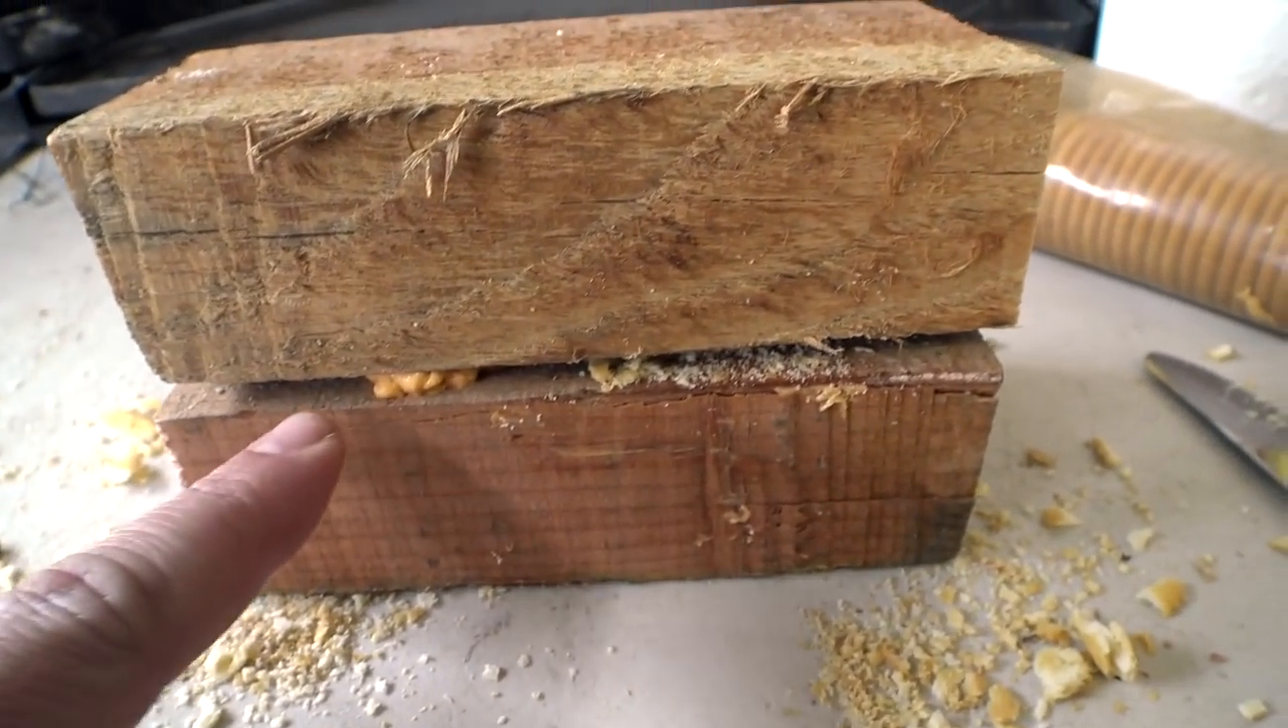So you can put some glue or something in there, but that's just going to flow straight through because the two surfaces are not even really mating together.